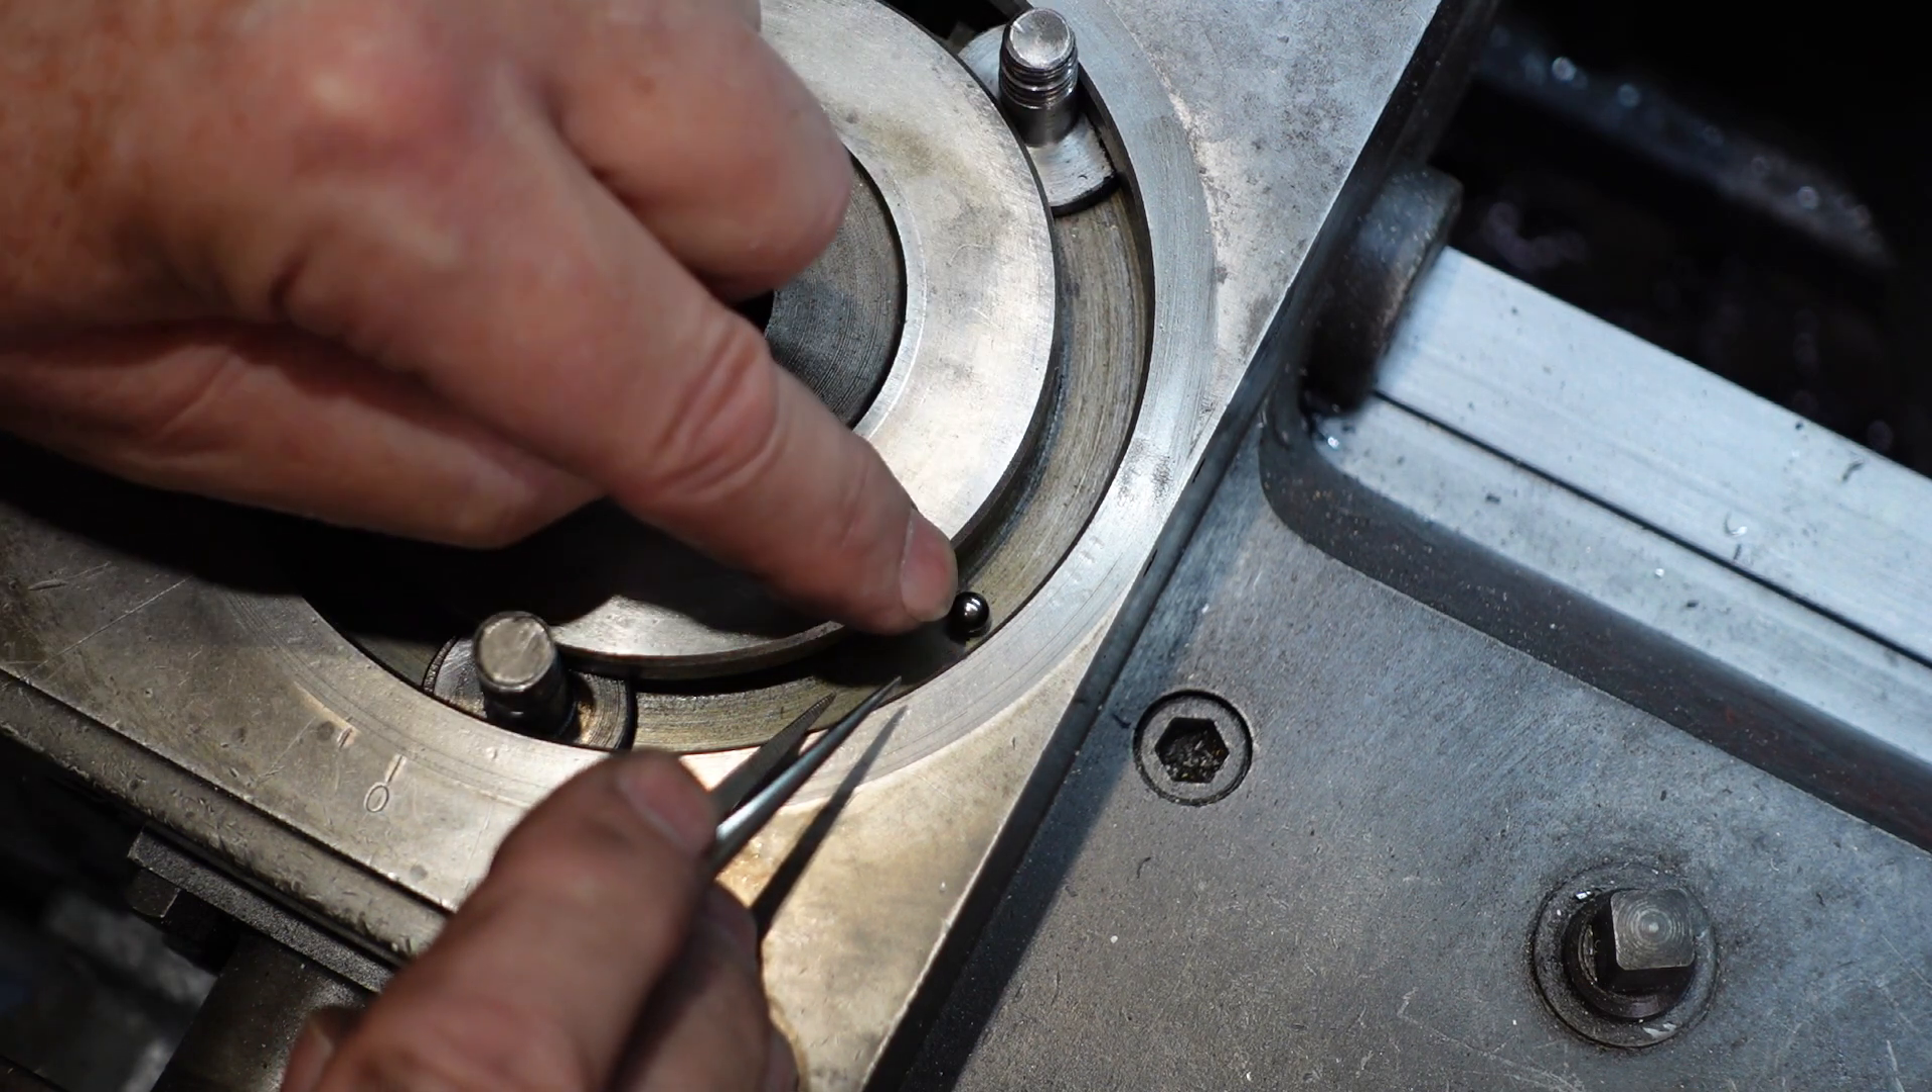I've put the two bolts here that I've got just to stop that ball slipping down because just down there you might just be able to make out that's the the cross slide screw.